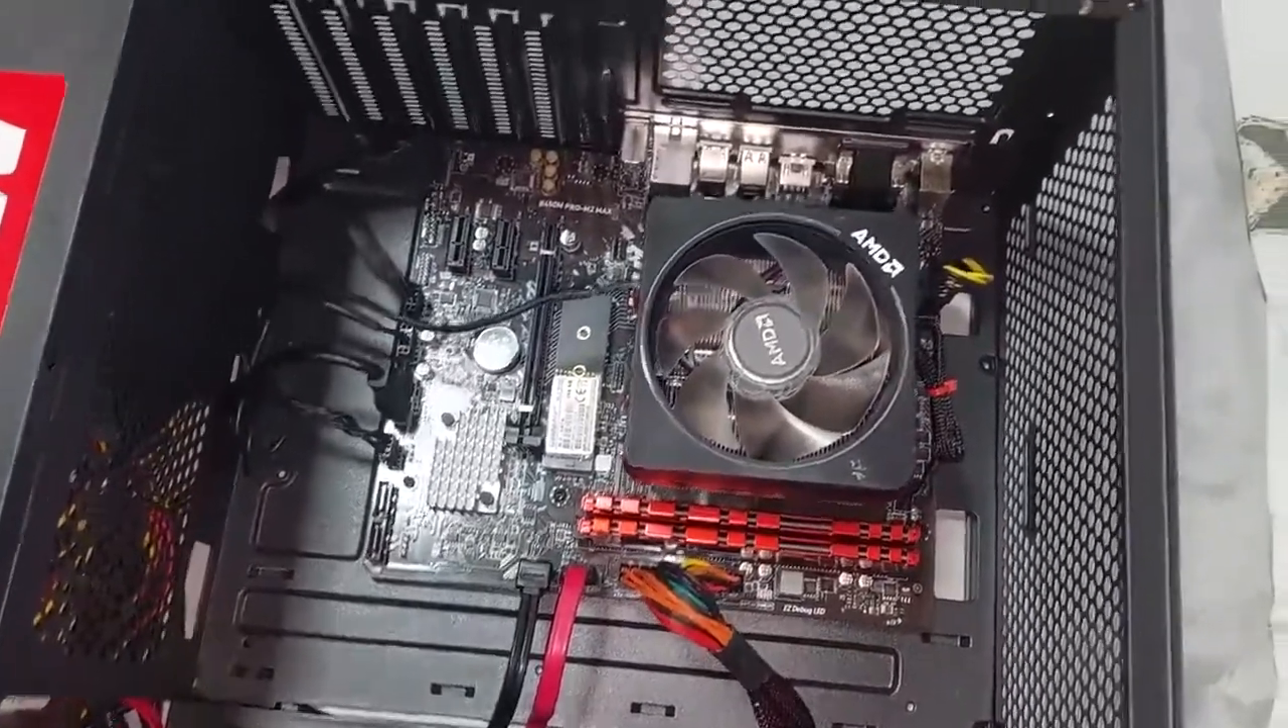O cooler ficou bem instalado agora vamos fazer a configuração lá no sistema.